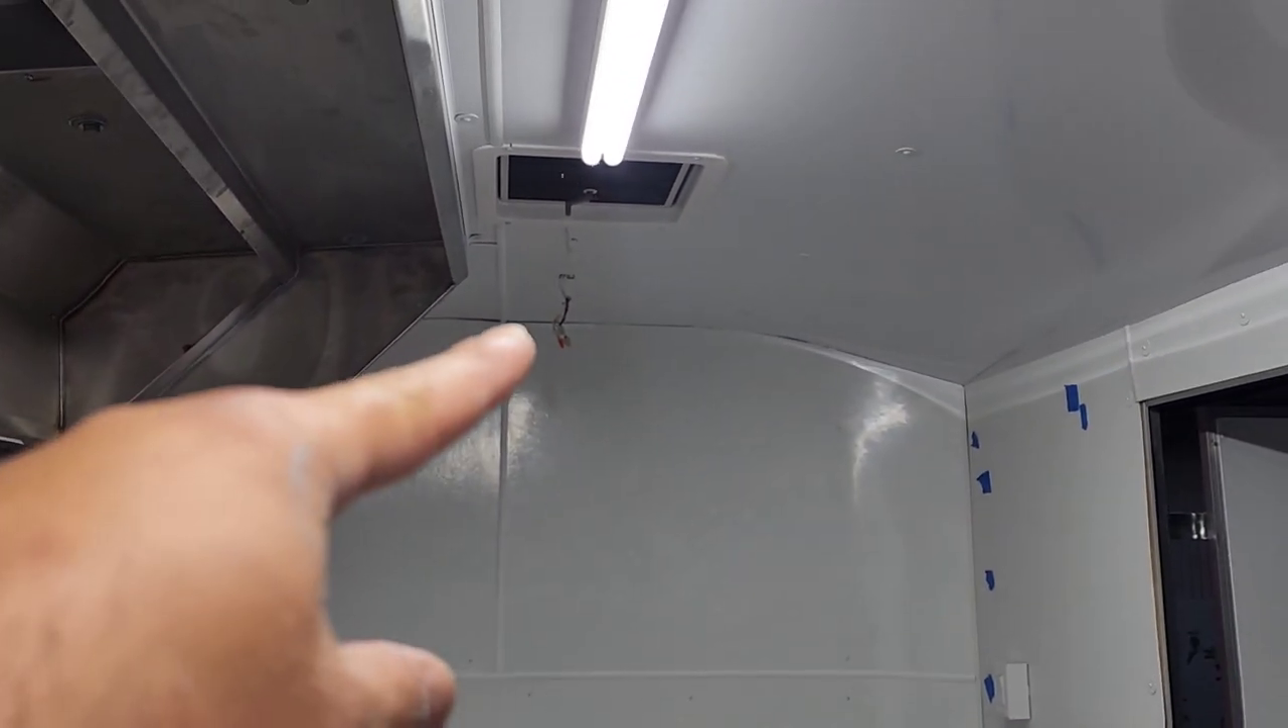Everything in the interior is done being the walls and being the ceiling except for that little dangly lights that you see right there.